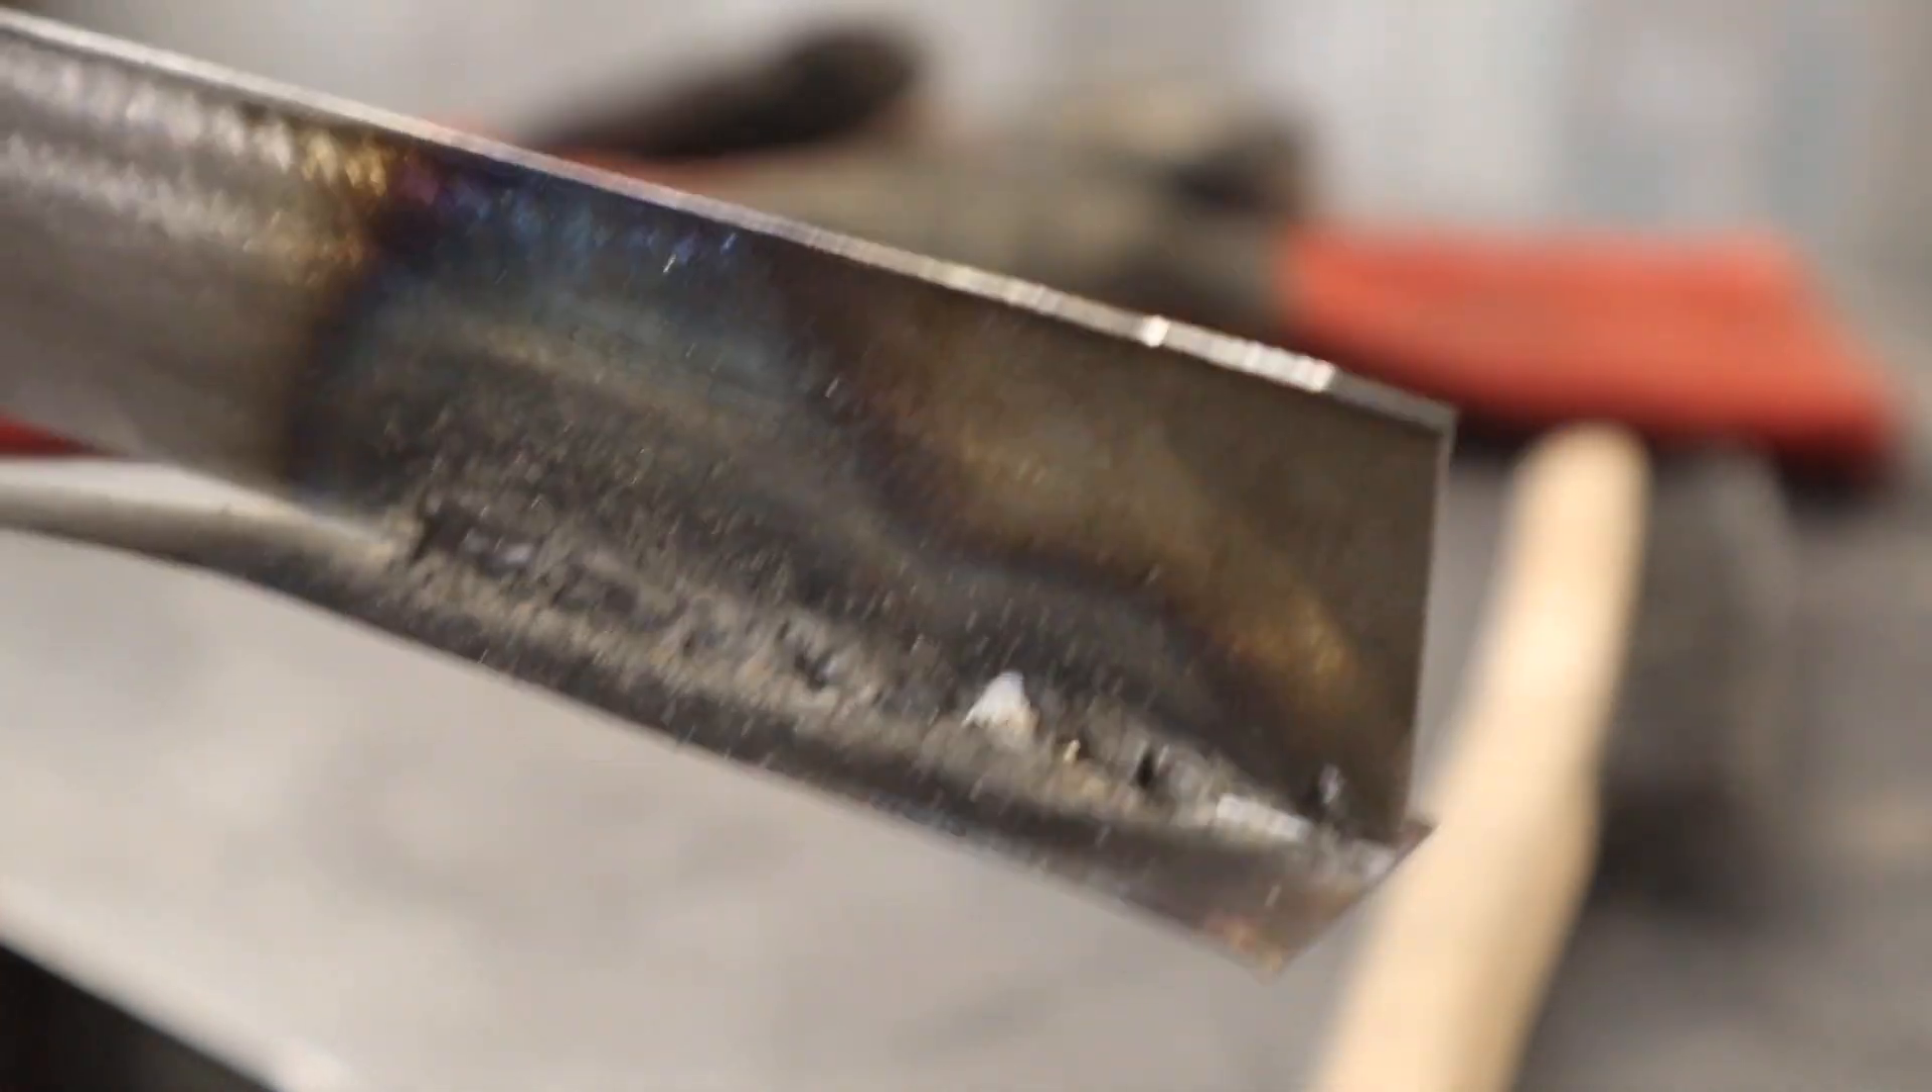These two pieces are welded together although it is horribly ugly but anyway let me go ahead and get this switched over to a different machine and we'll give it another try.